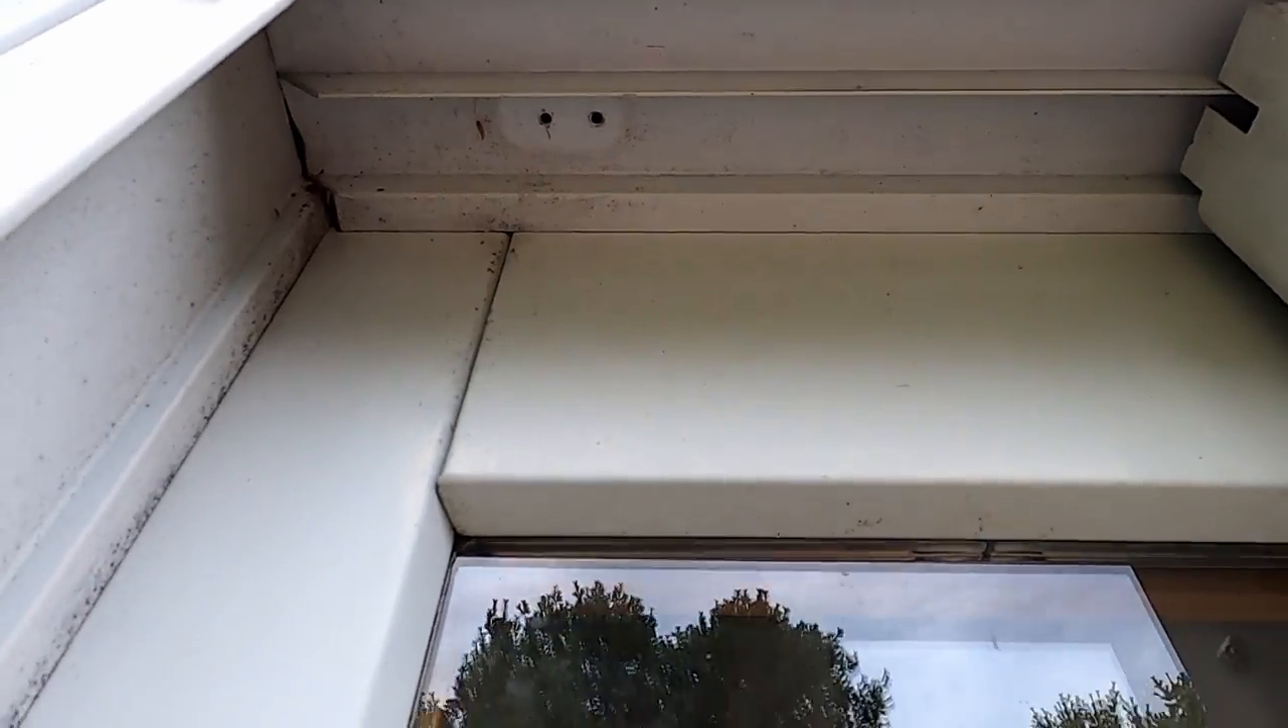You see the you see the screw holes that I've taken out already.